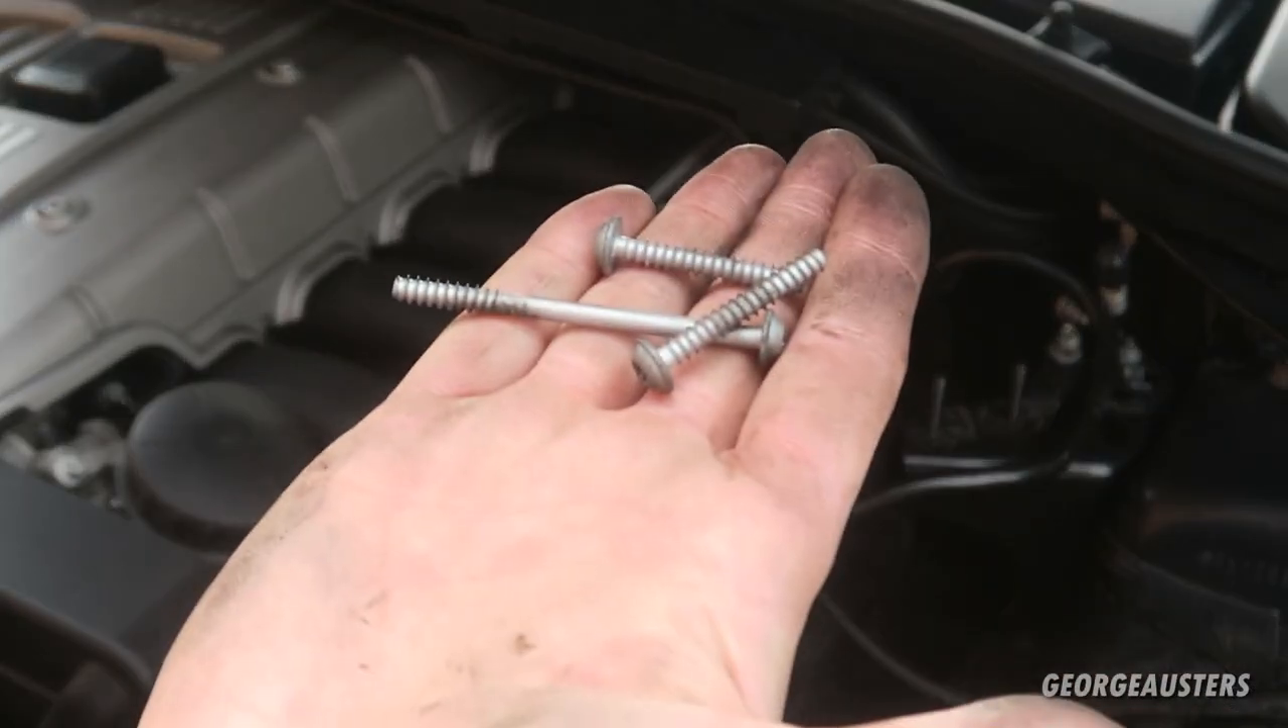And there we go that is the three T25 screws removed.